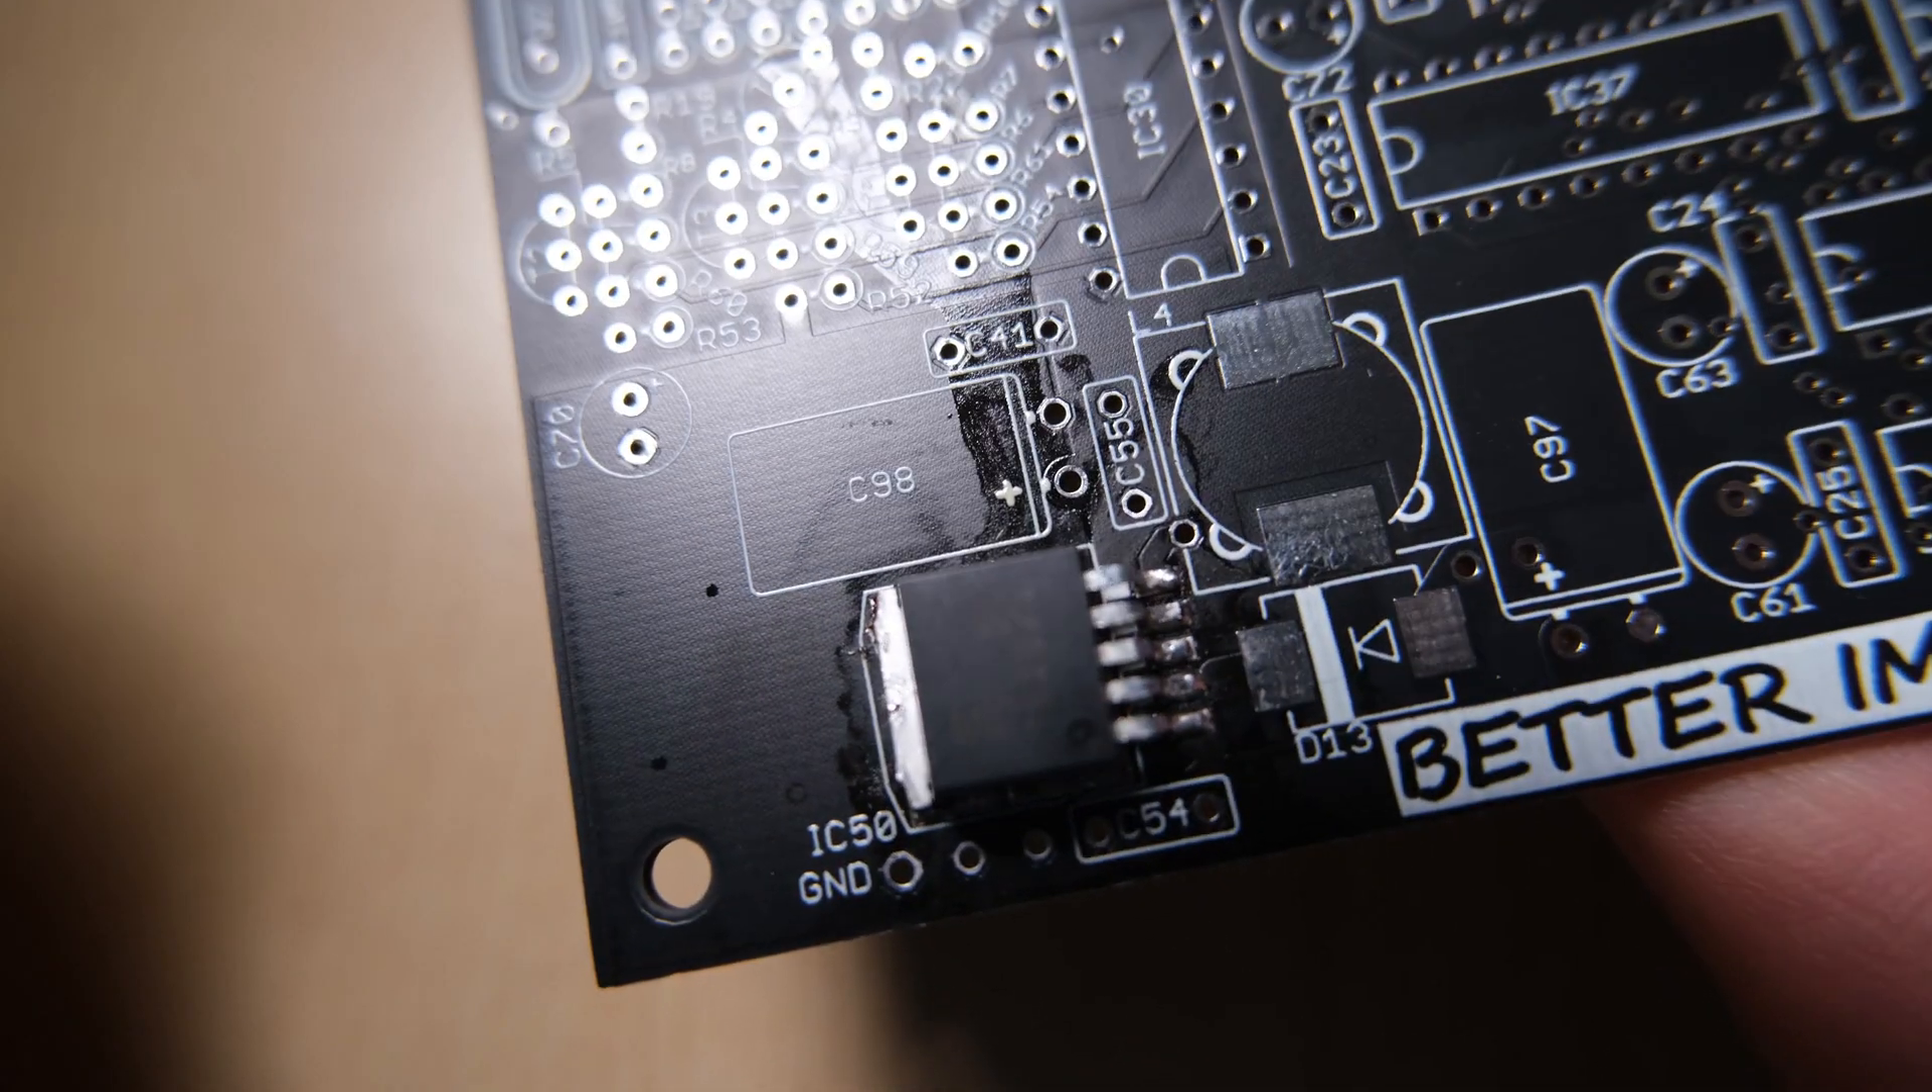And there it is, my first SMD soldering job.